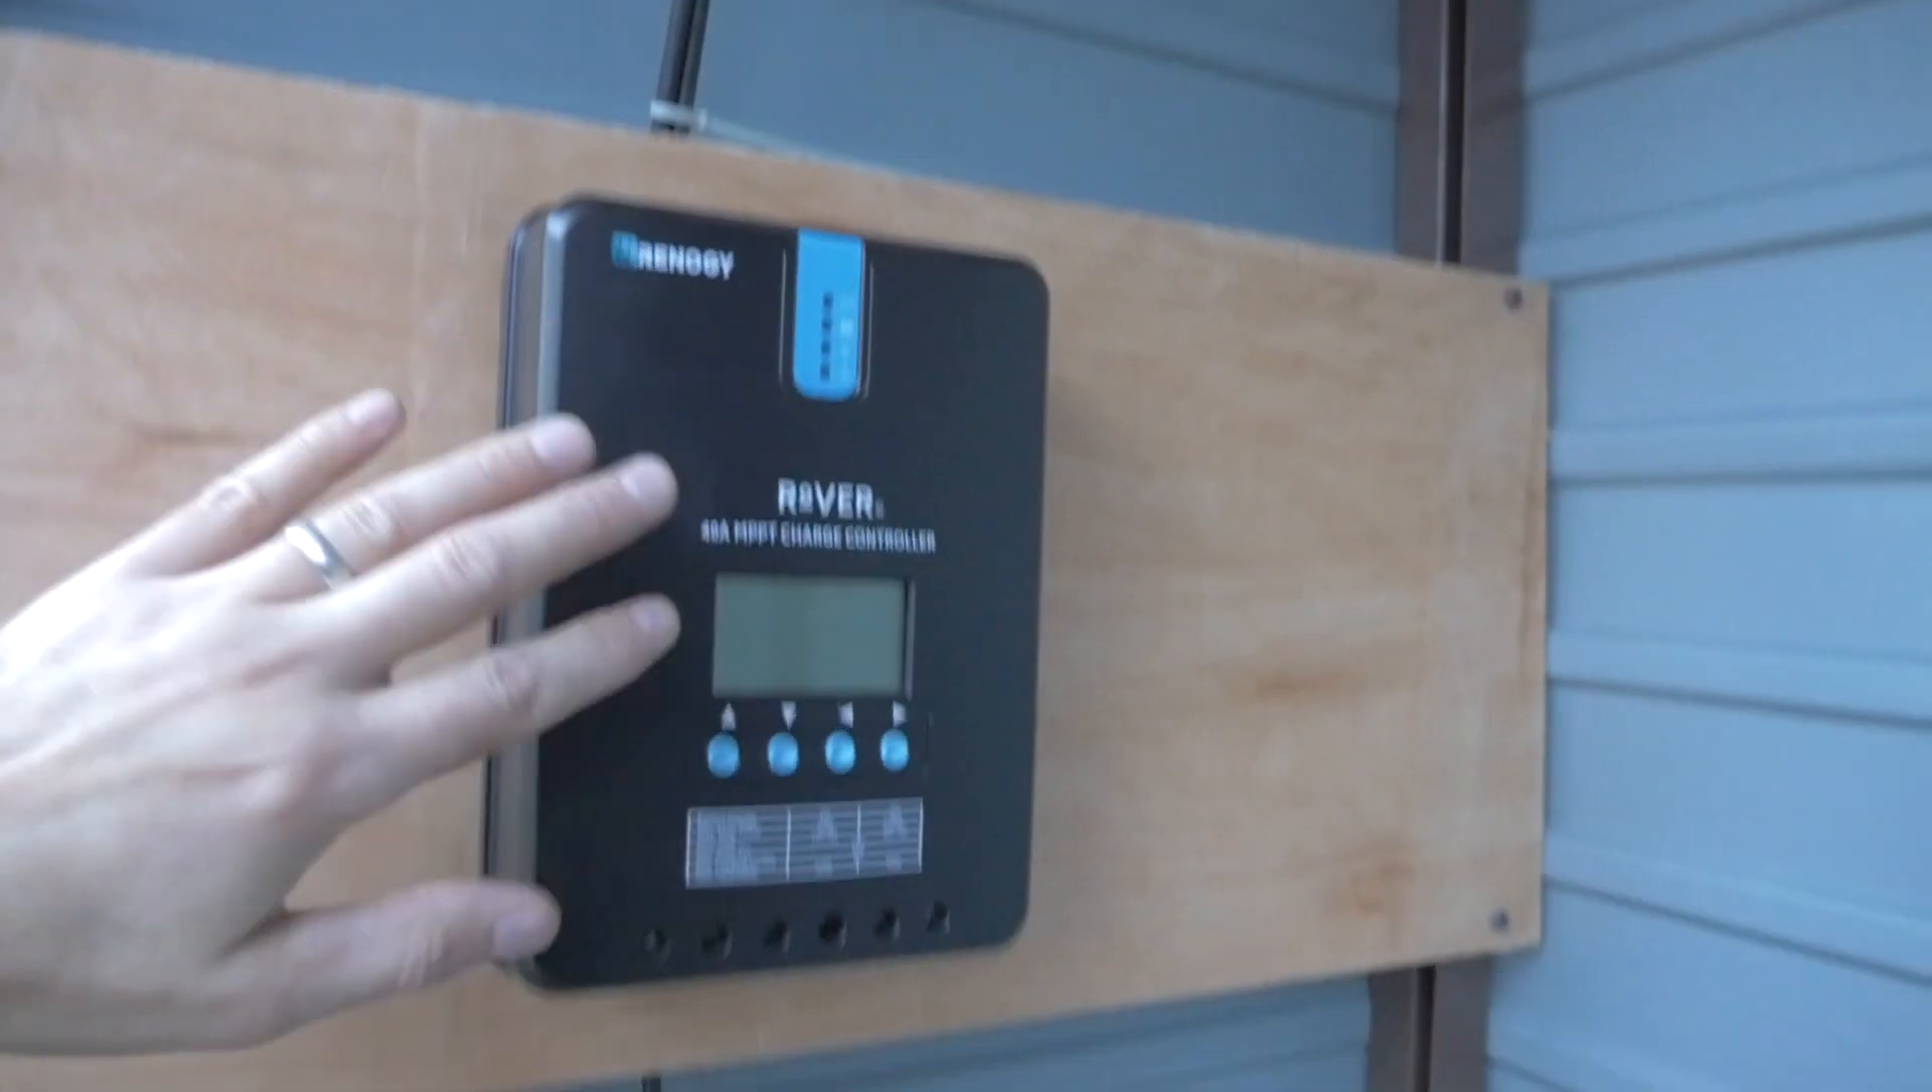Next phase guys, what we've done, we've put this board against the metal shed.